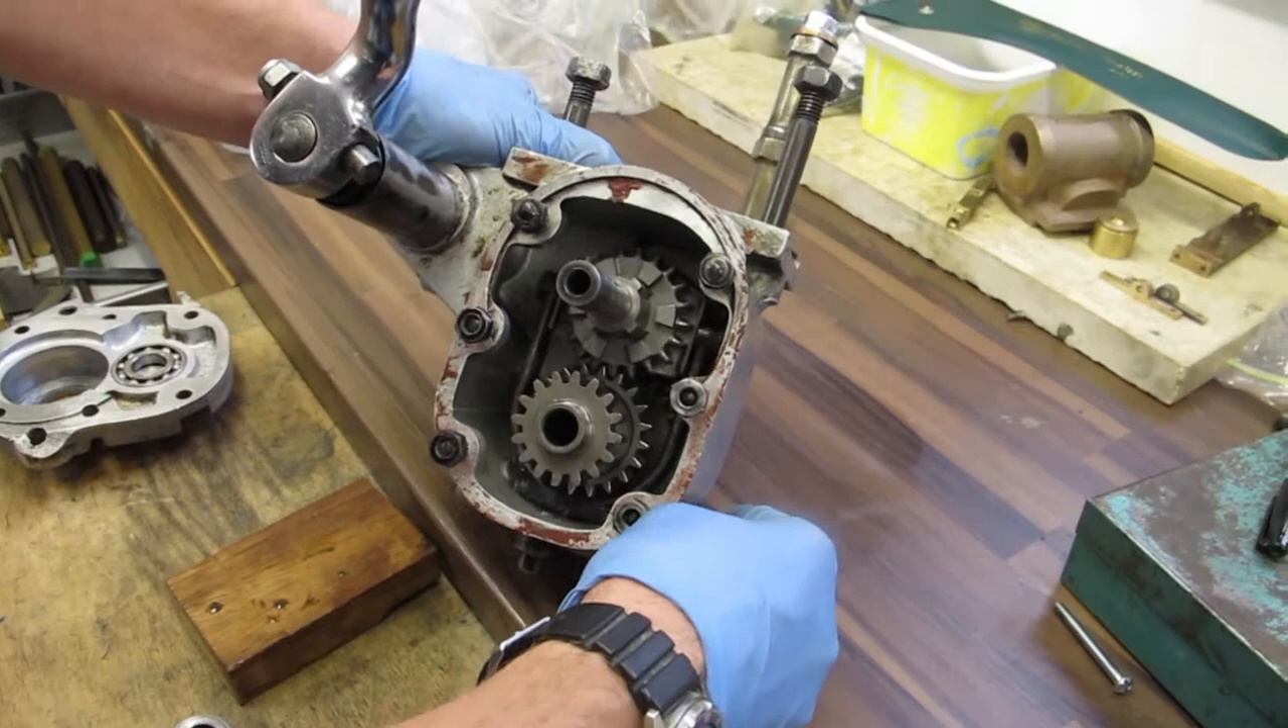OK, gears now assembled on the shaft and you can see the mechanism.